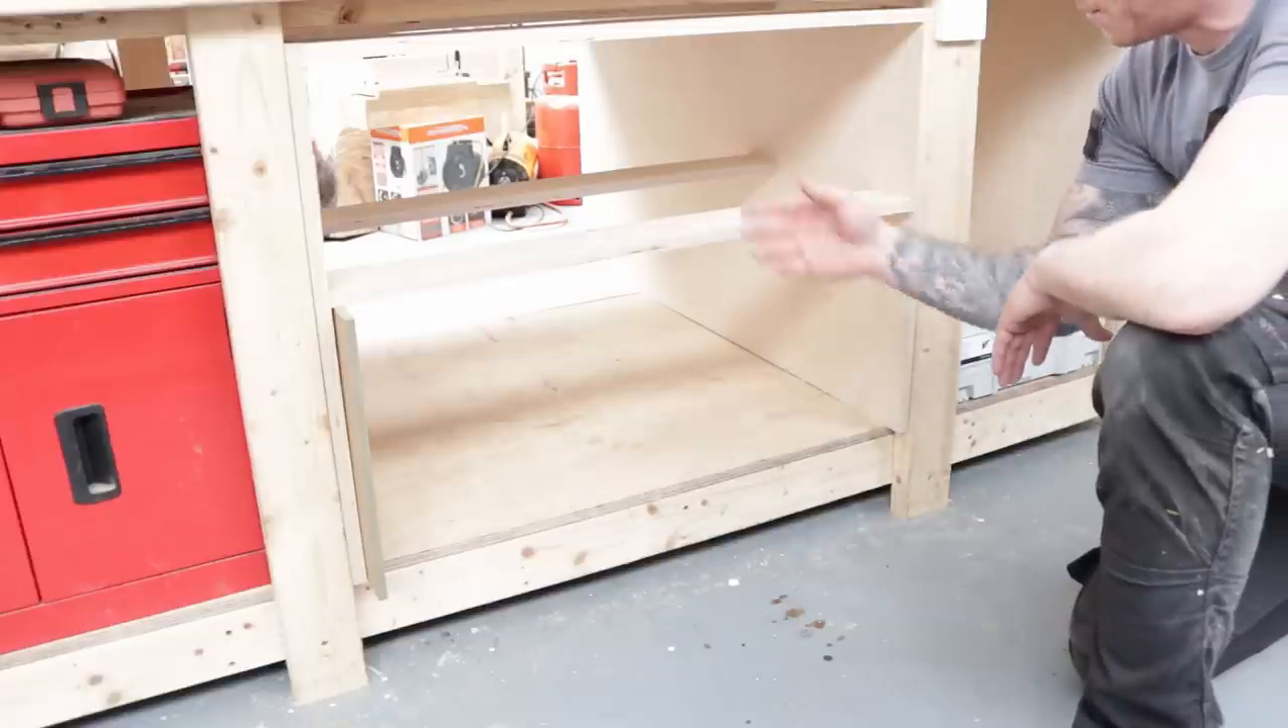The carcass is now in place i'm not going to fix it in place yet.